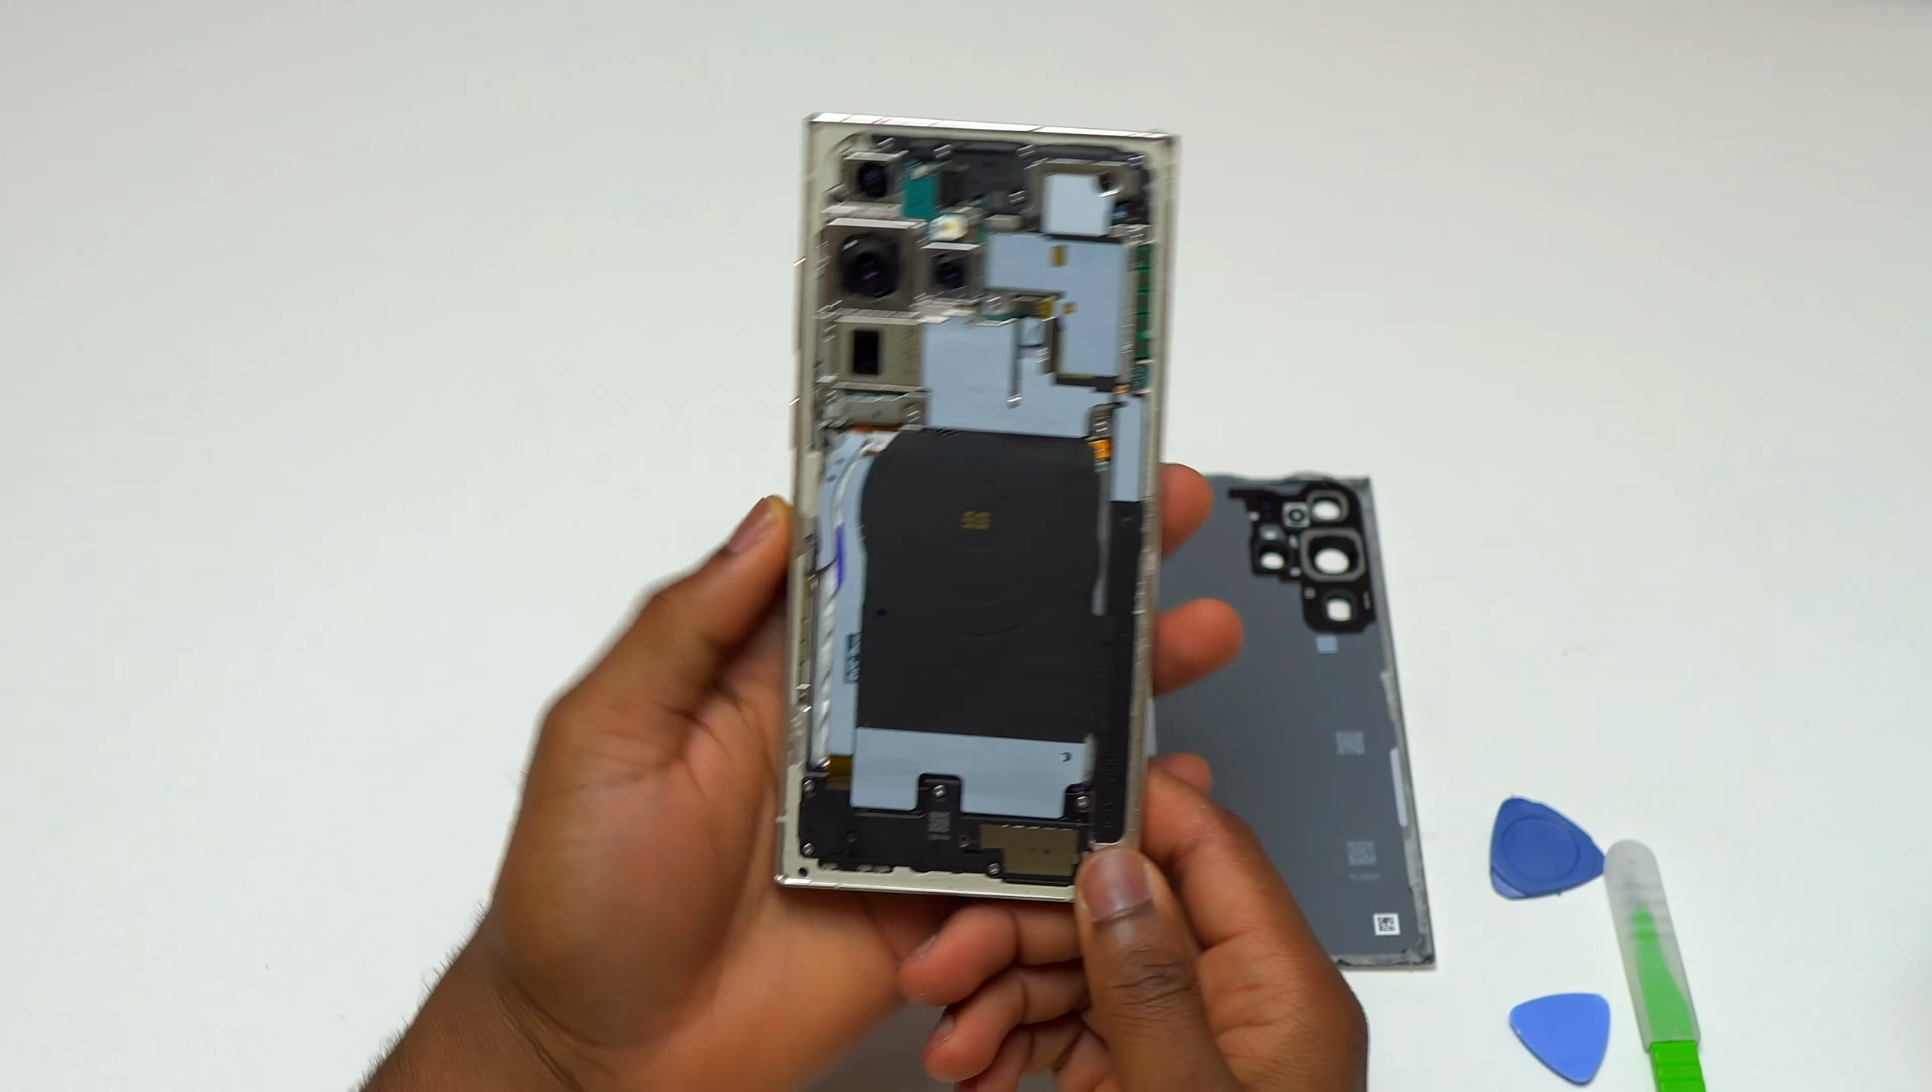So just like that, I have removed the back cover of the S23 Ultra and I can reuse it later in order to seal the back.